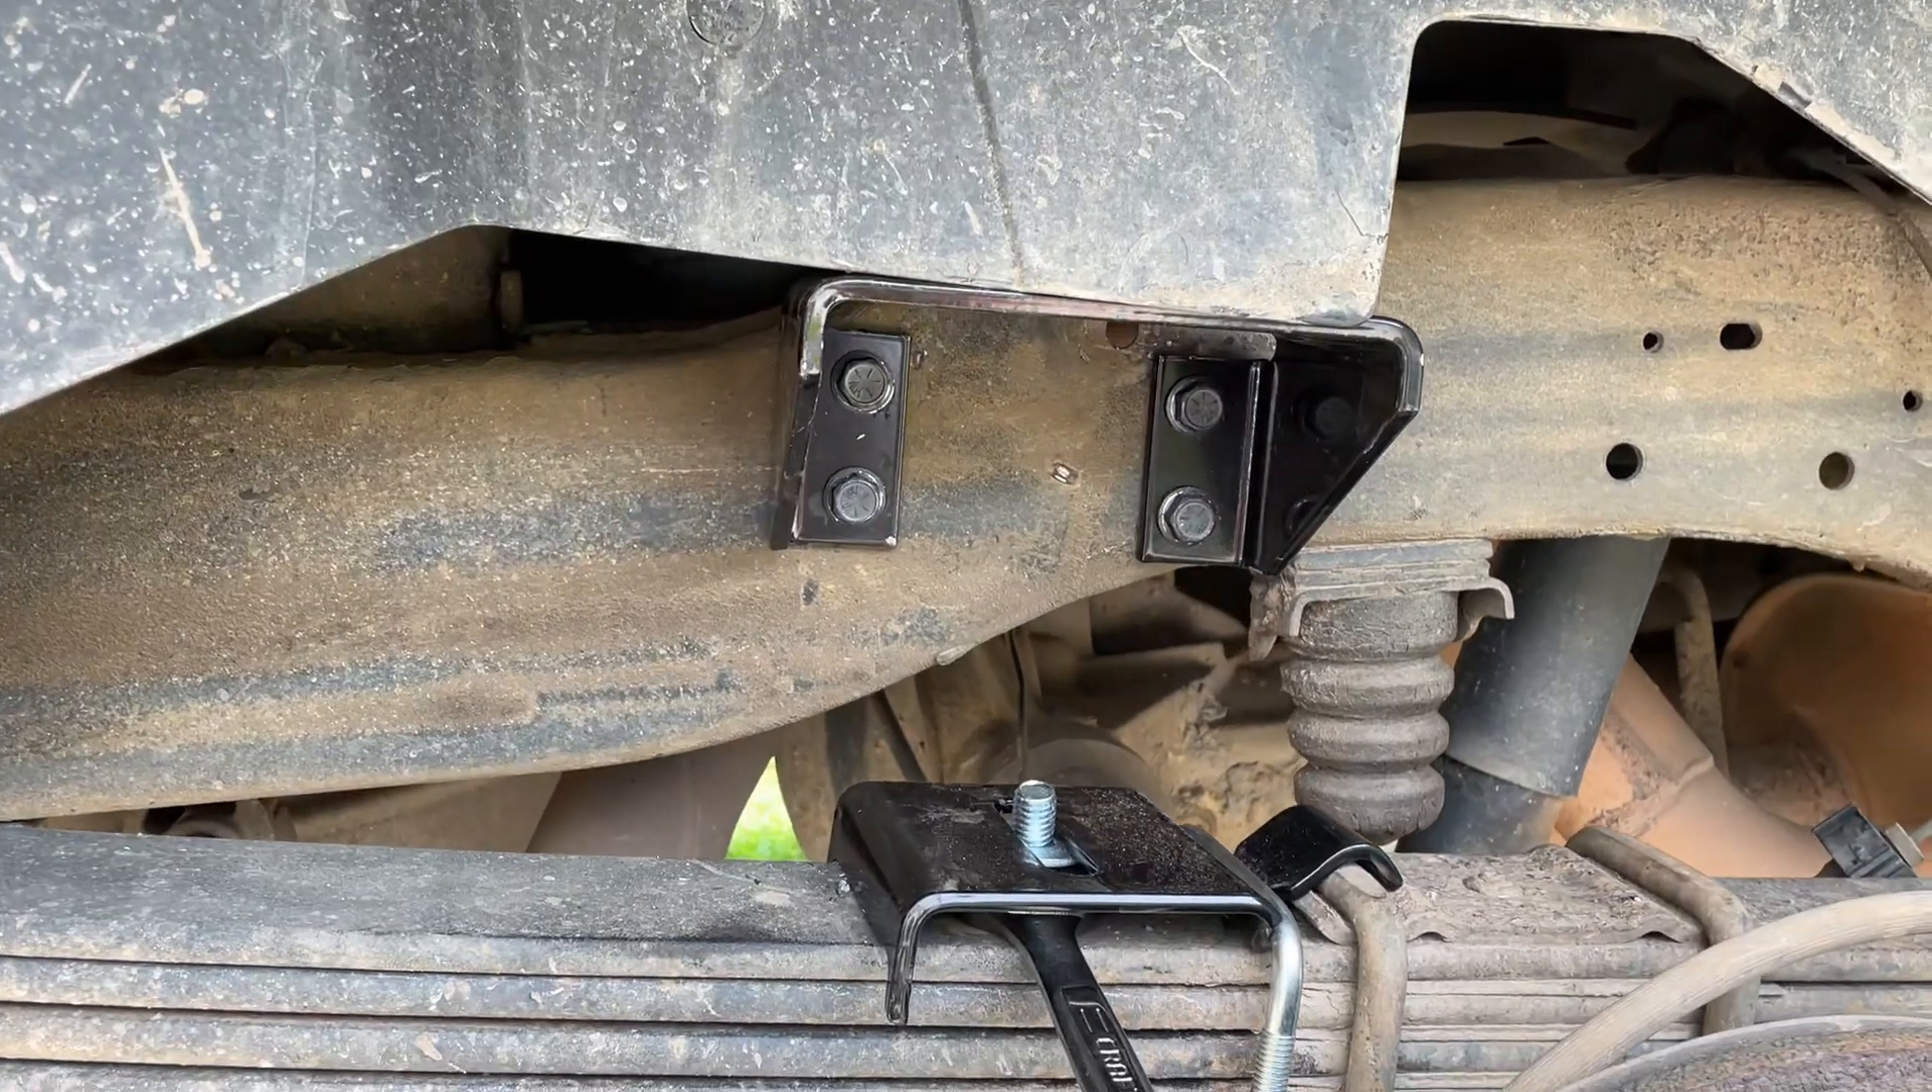Everything is lining up perfectly so as you can see here i've already got the upper bracket mounted and the lower bracket mounted on the driver's side.